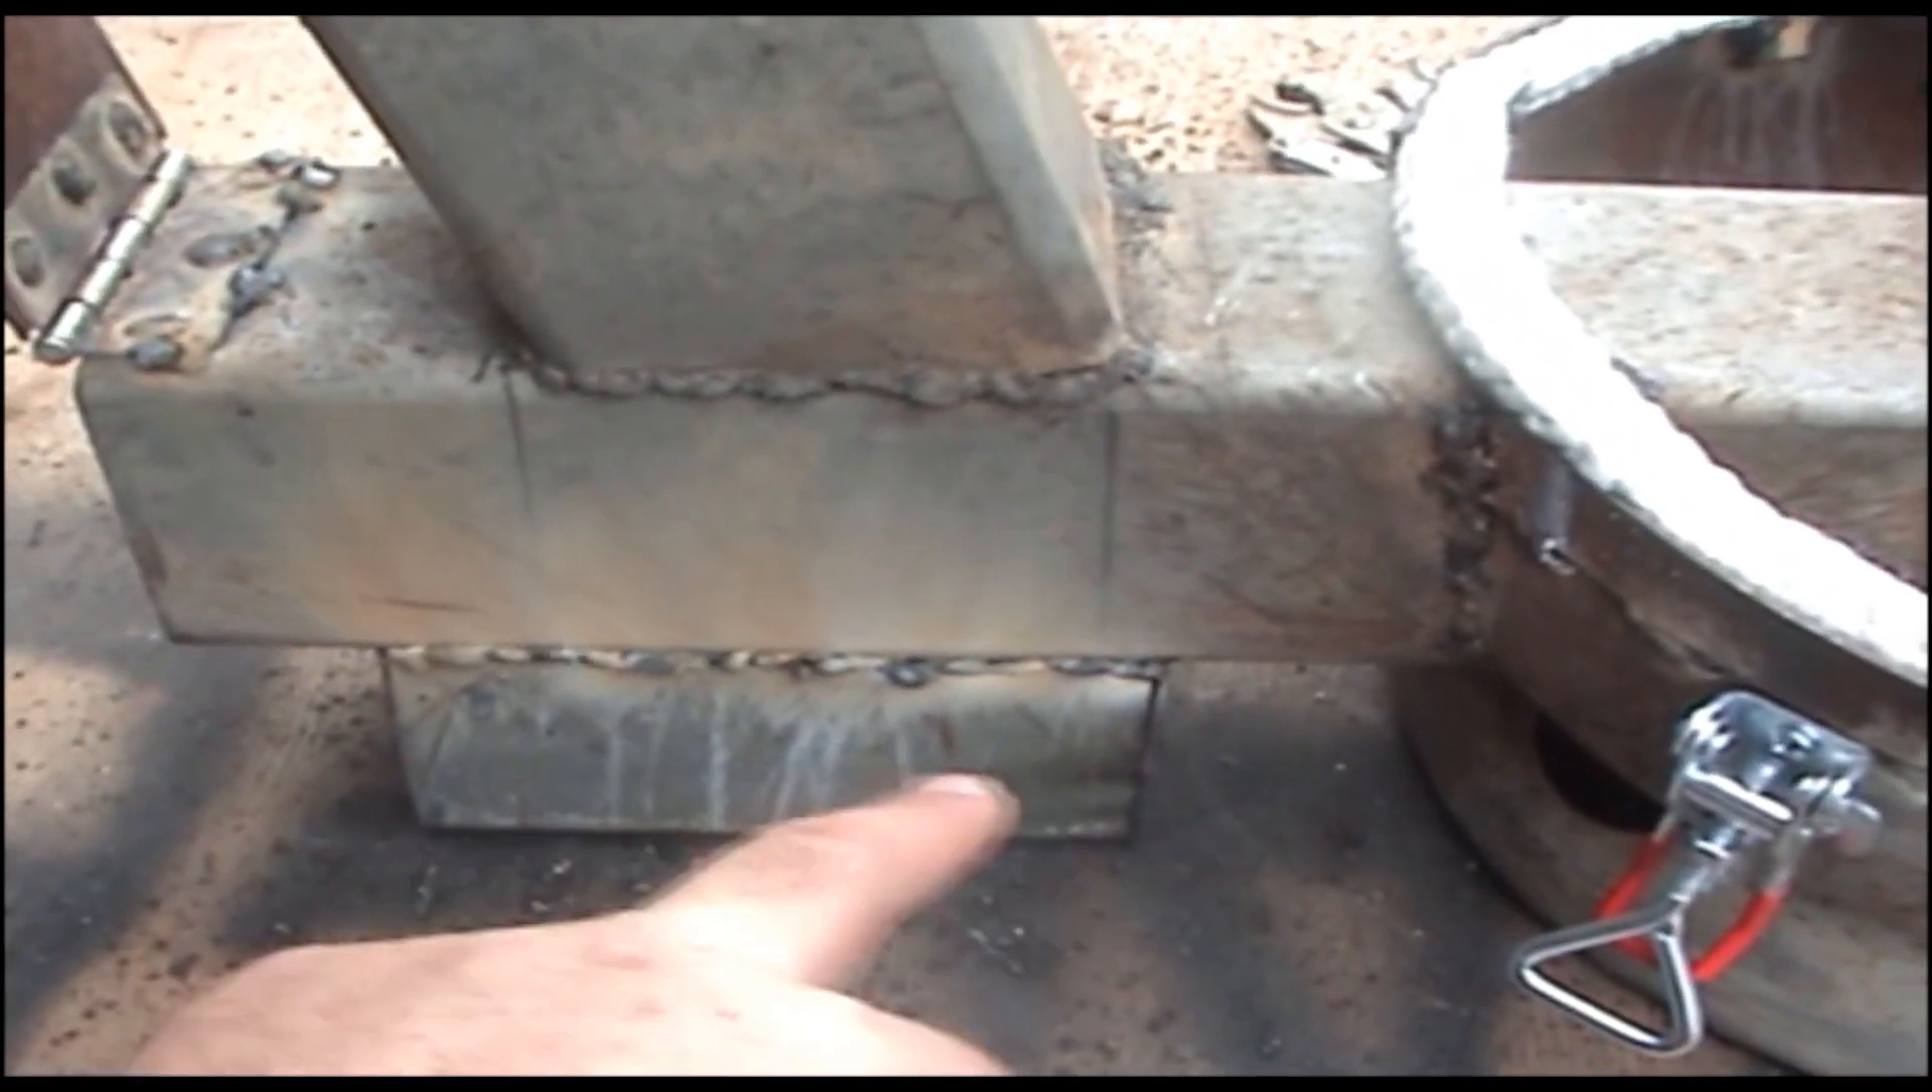Okay I've cut and welded on my firebox well not firebox my ash box.